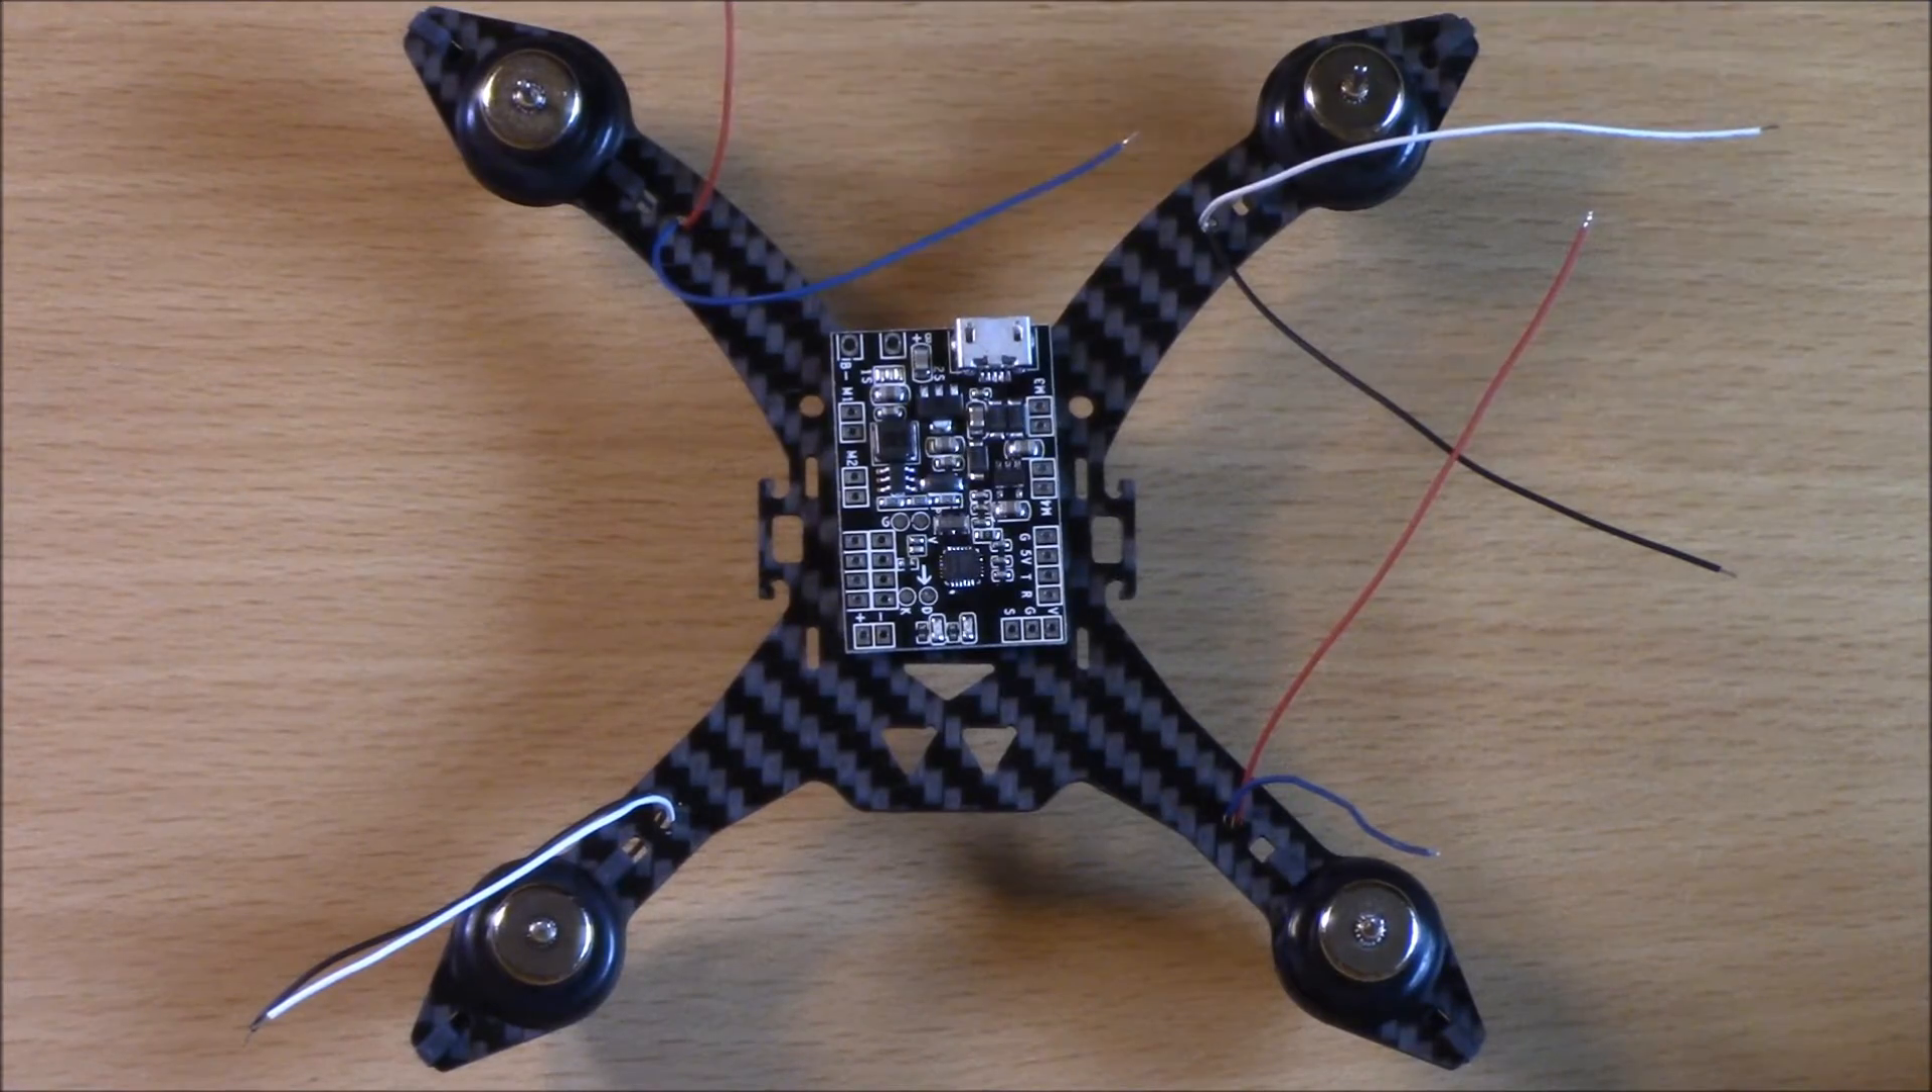All right, so now that we are on there you can see you have all the motors mounted, all the wires sticking out of here.